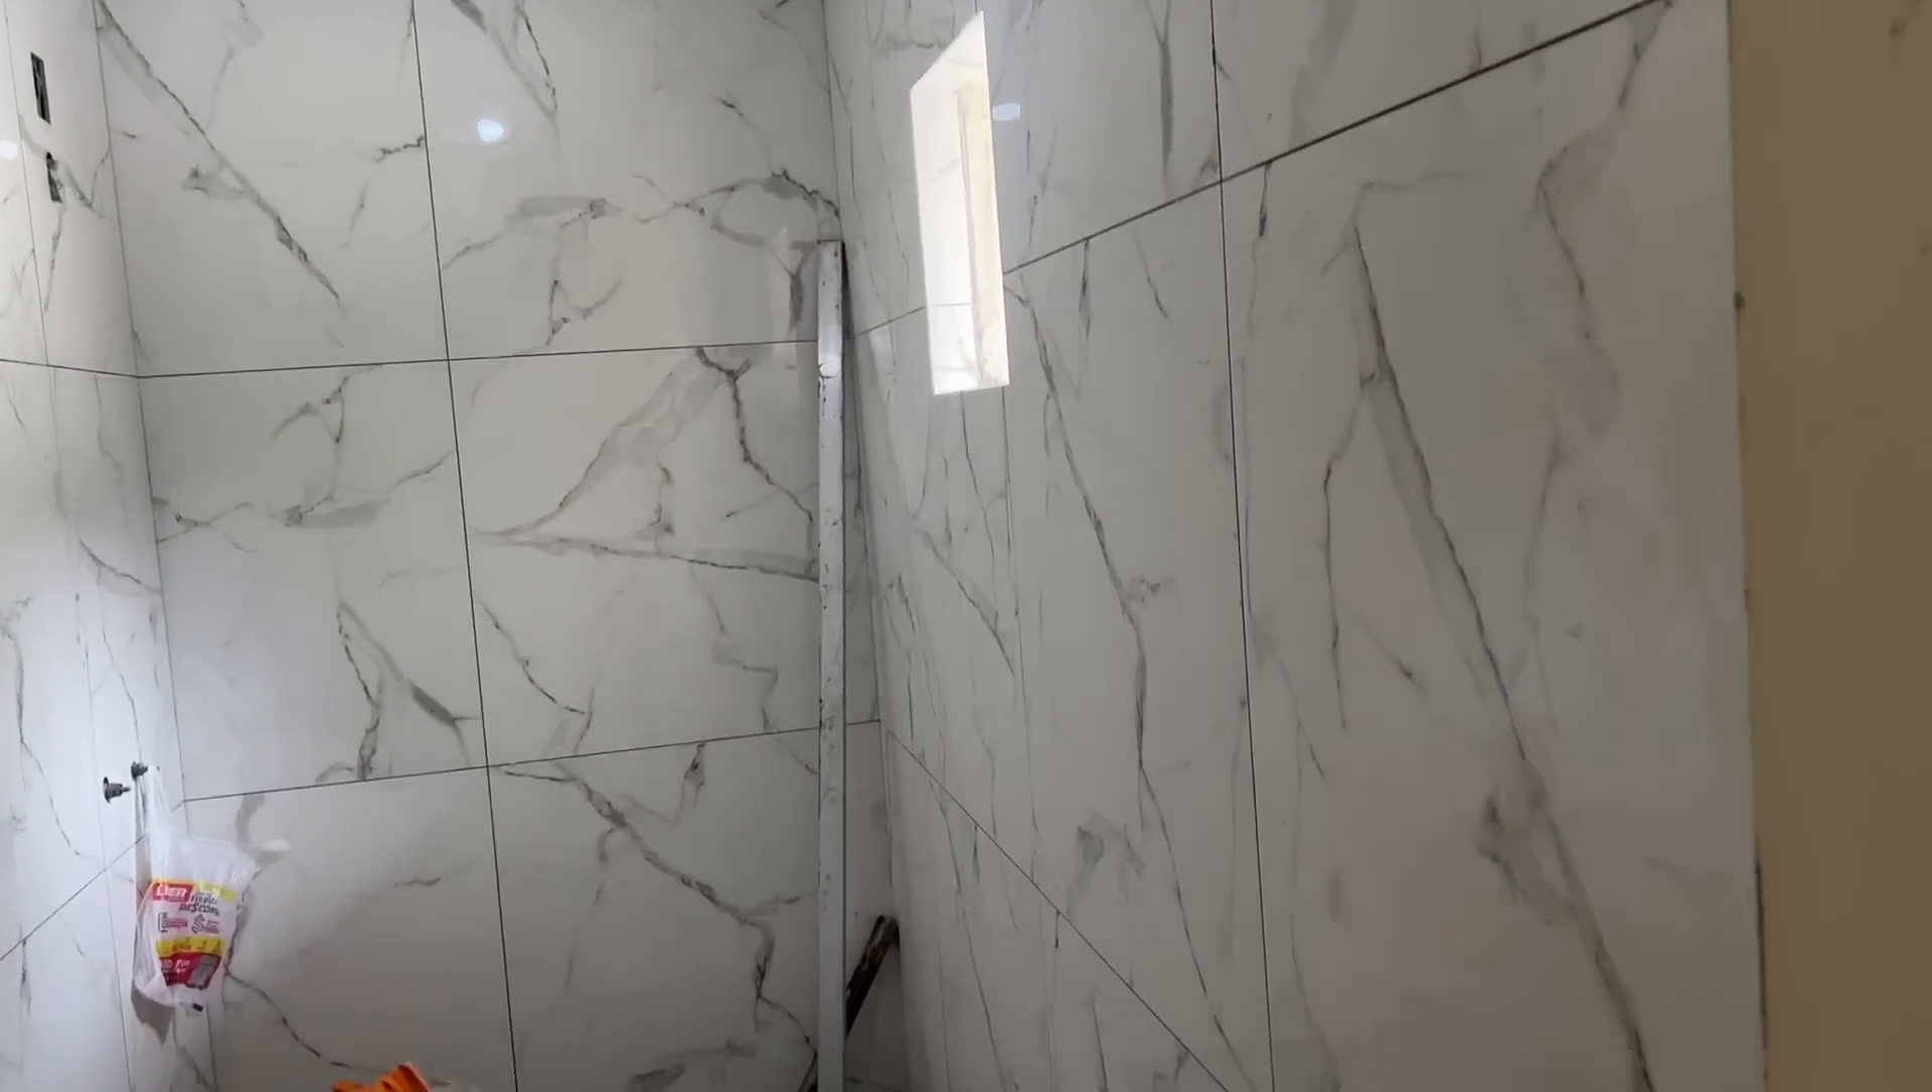Então temos aqui toda a parede já colocada.